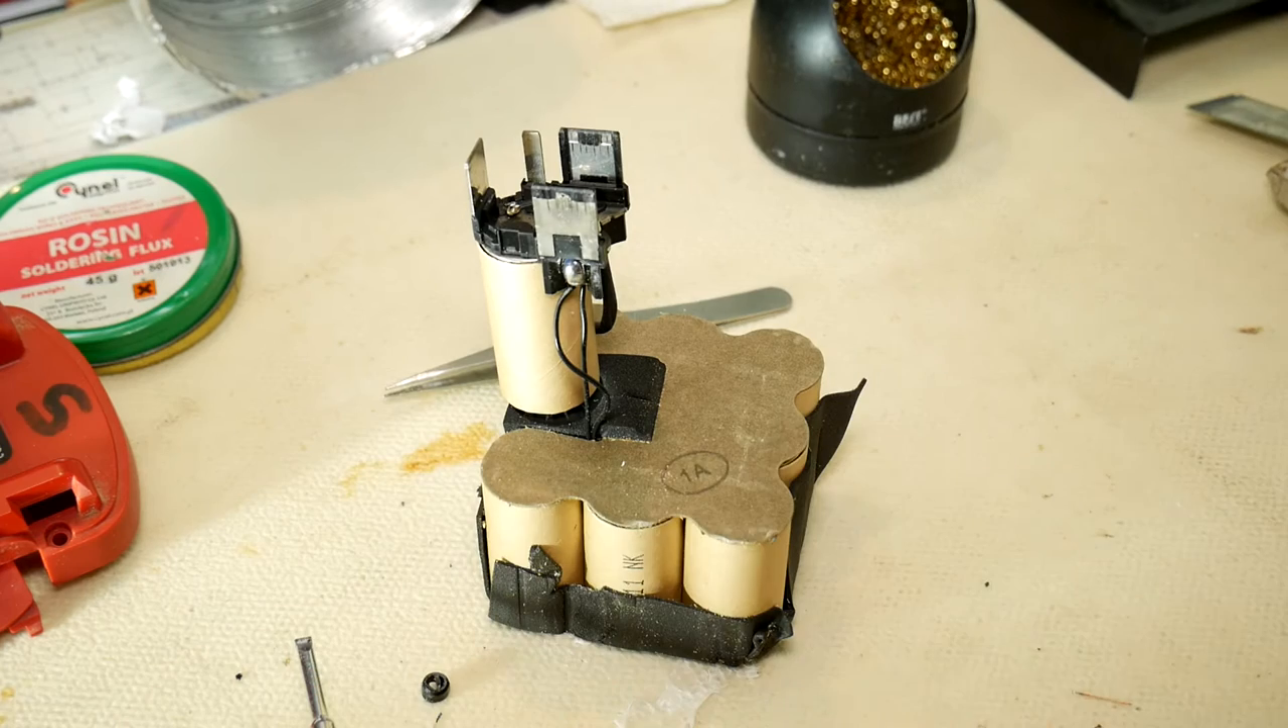We removed the old nickel cadmium battery pack we won't need any more so you can just recycle it or throw it away.